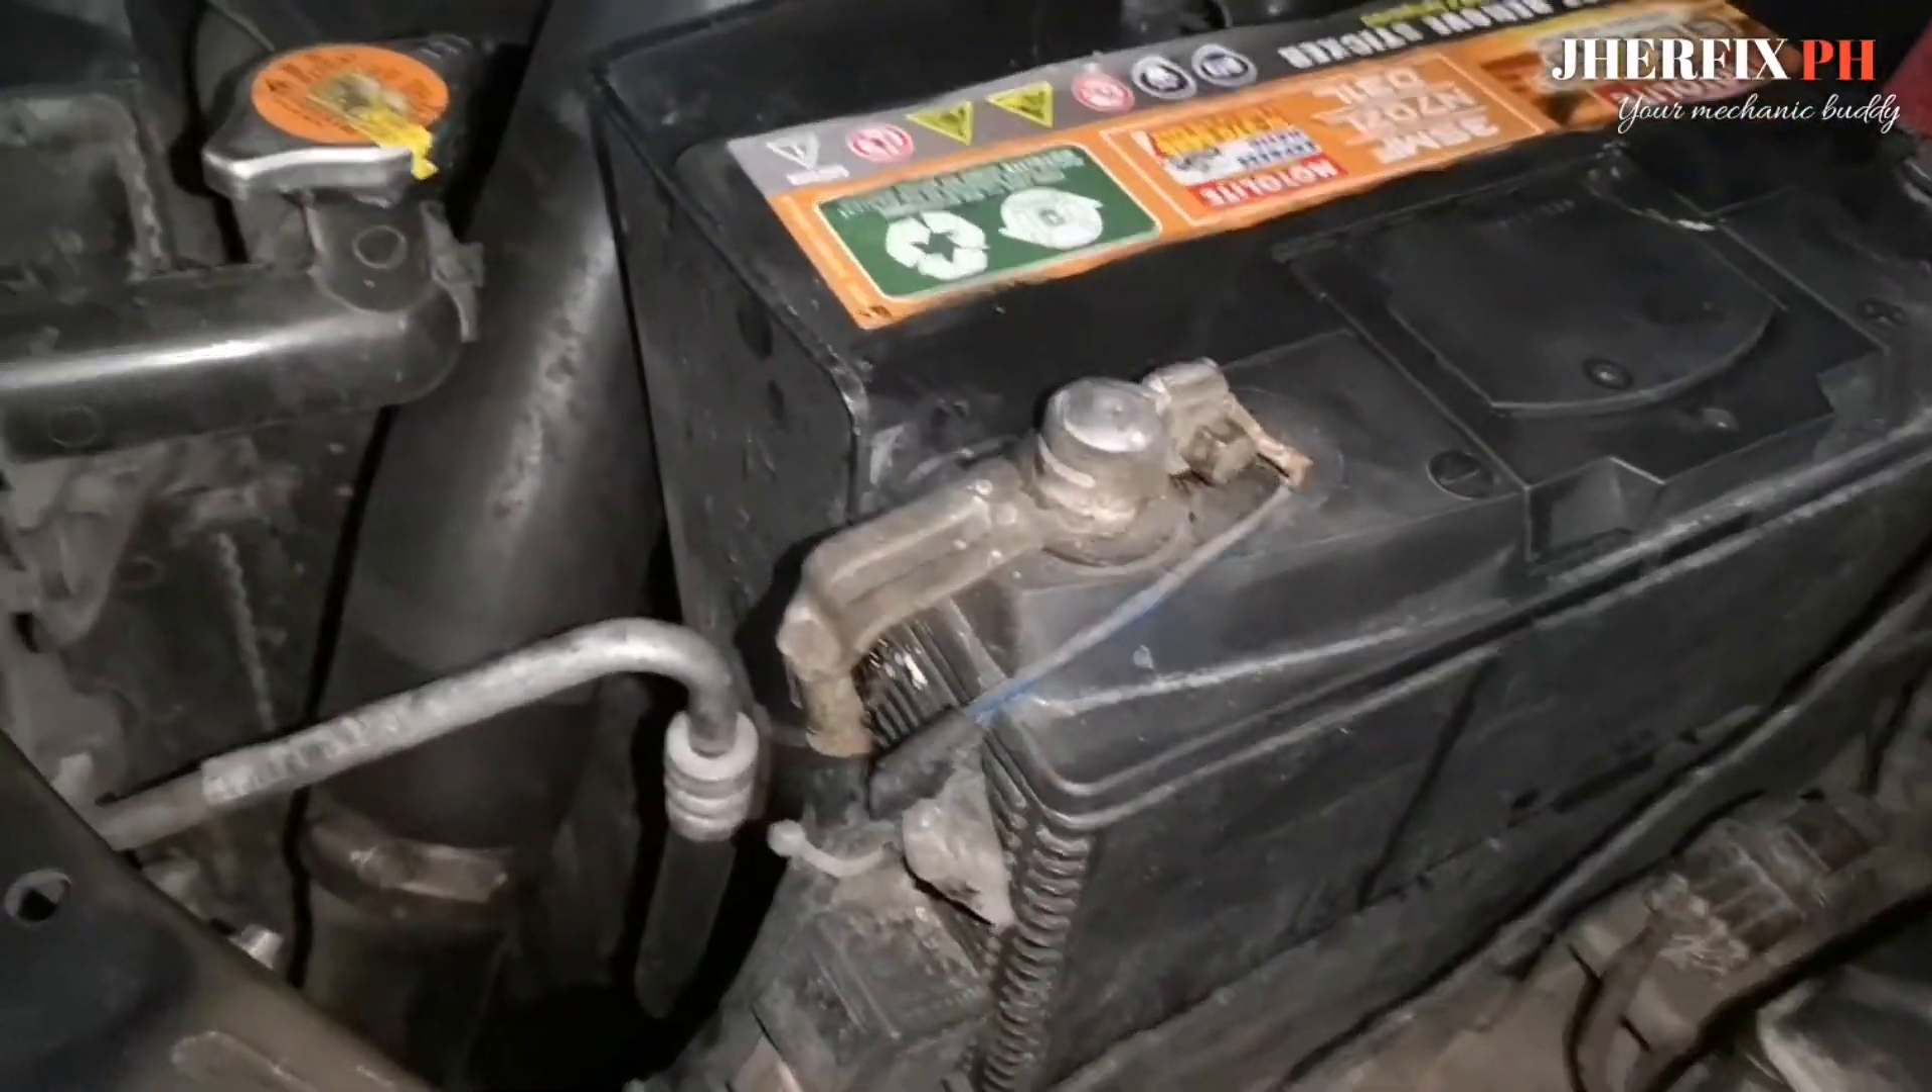Ngayon naman nalagay natin yung terminal ng battery.